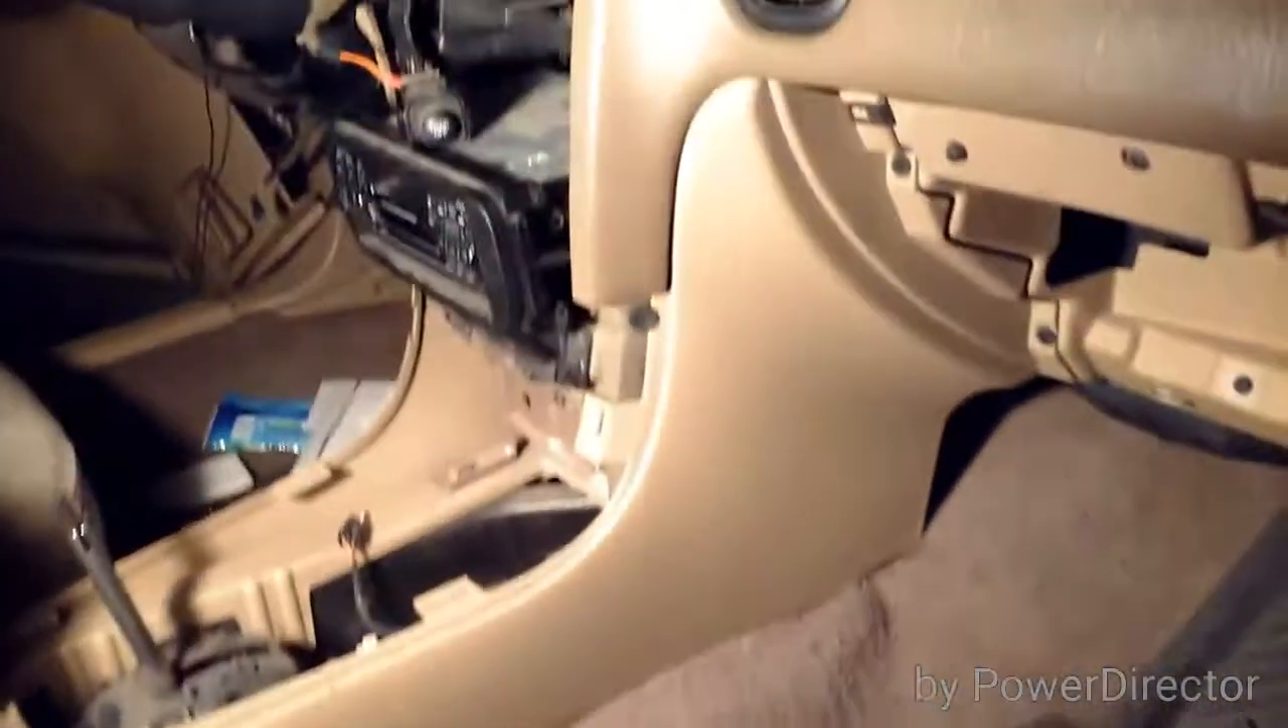We got the door off of the glove box.